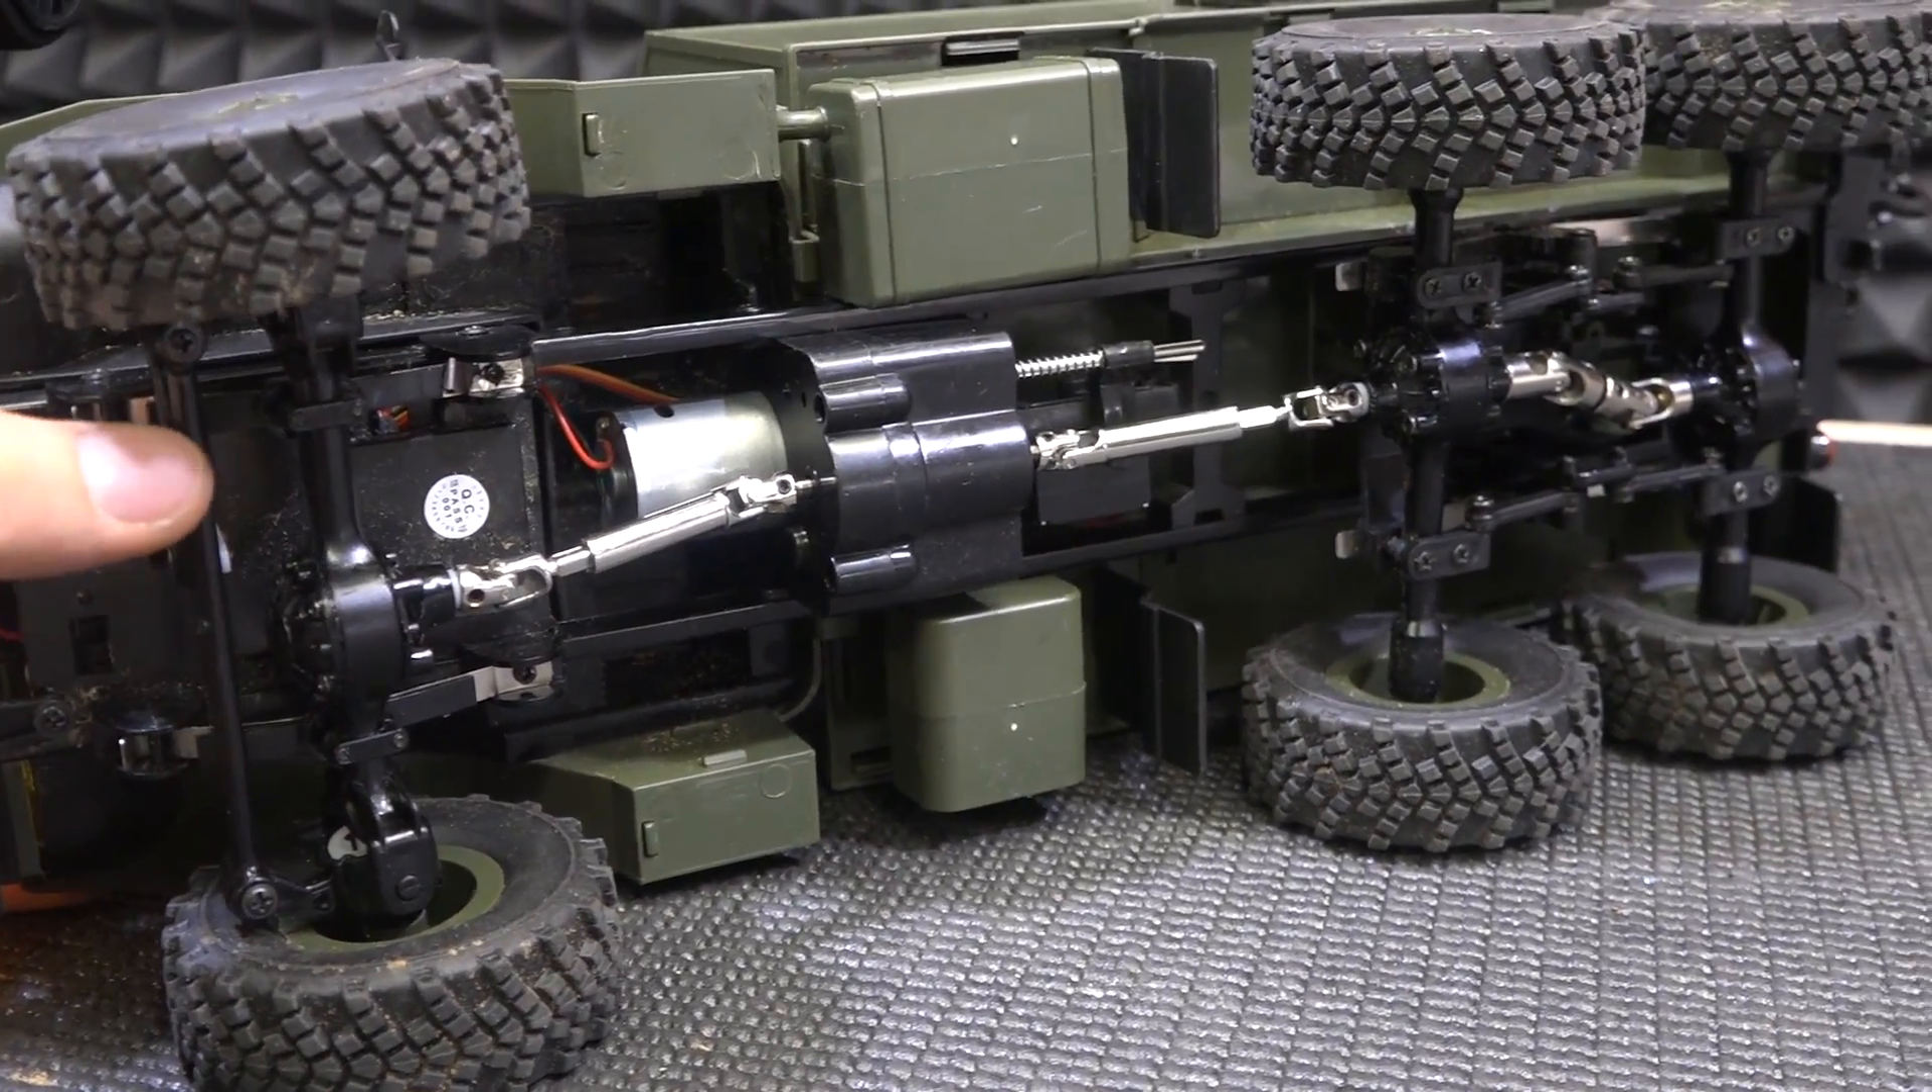Теперь все подключено. Карданчики все установлены.